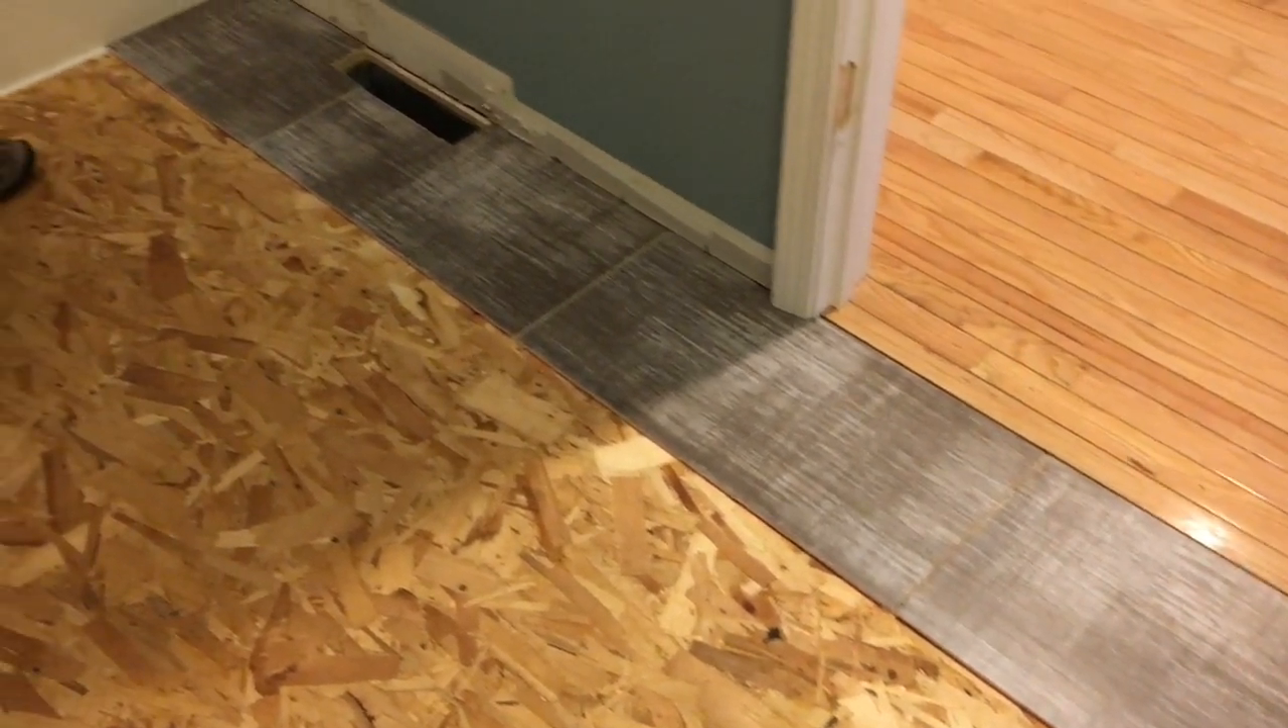So, uh, if you take a look at this, we've got our first row in place. I had to make a few cuts around that.